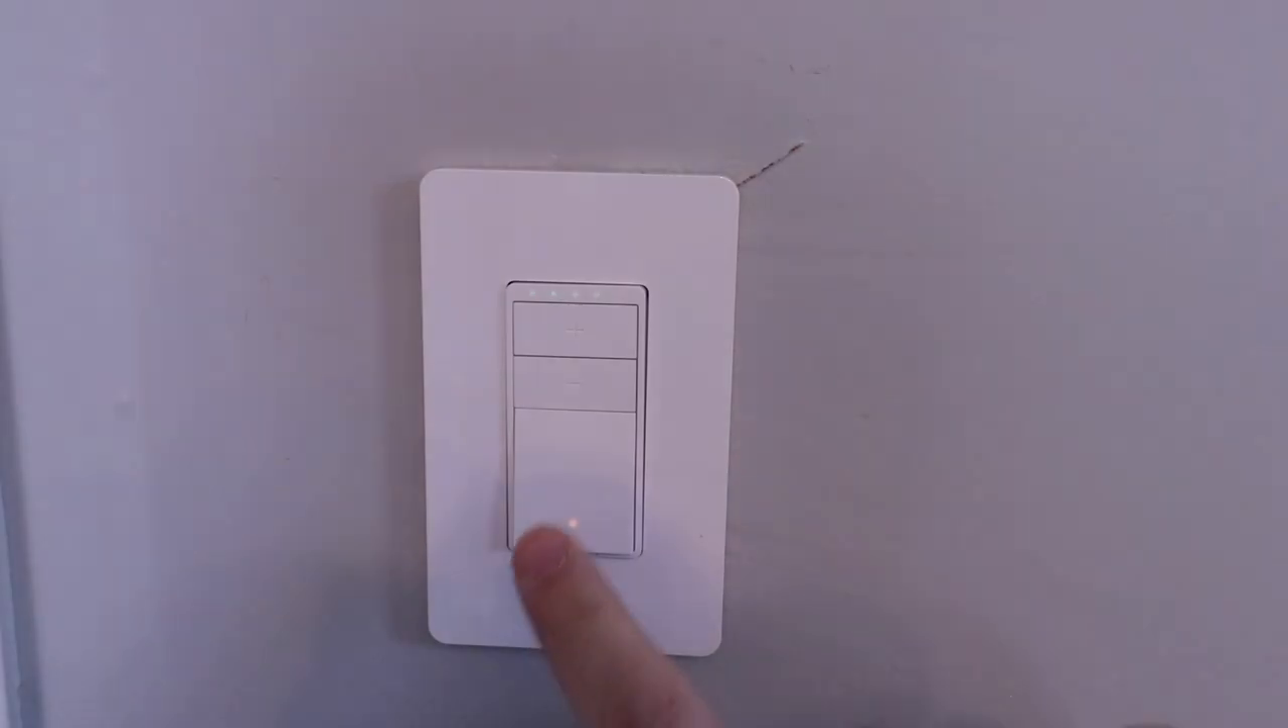Our amazon basics smart dimmer has been installed.